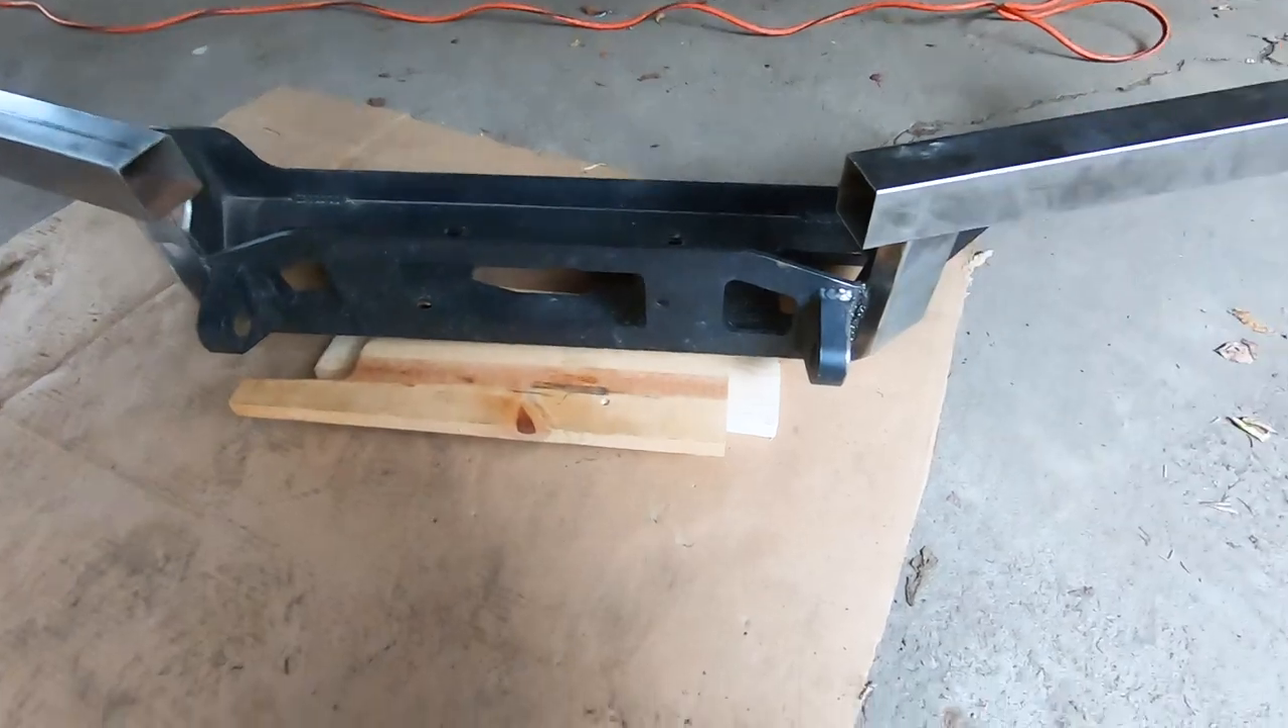So I've got these arms welded completely on to the winch mount.